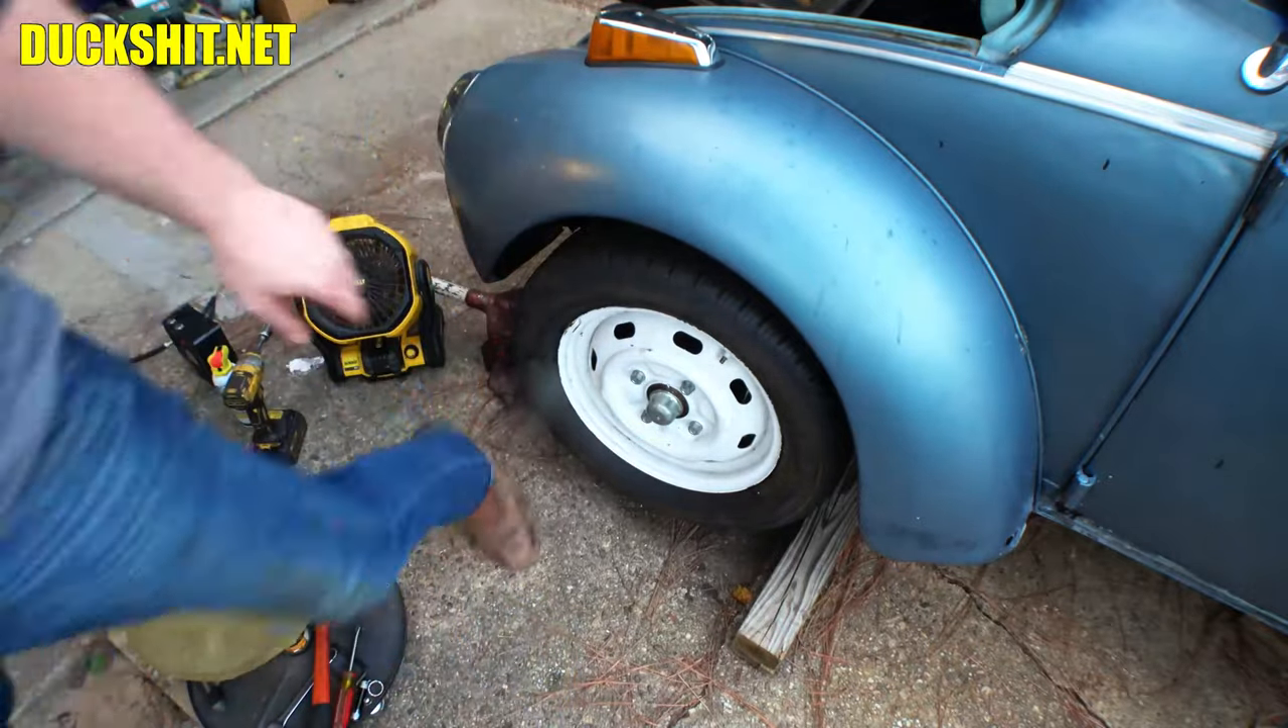This wheel is on.